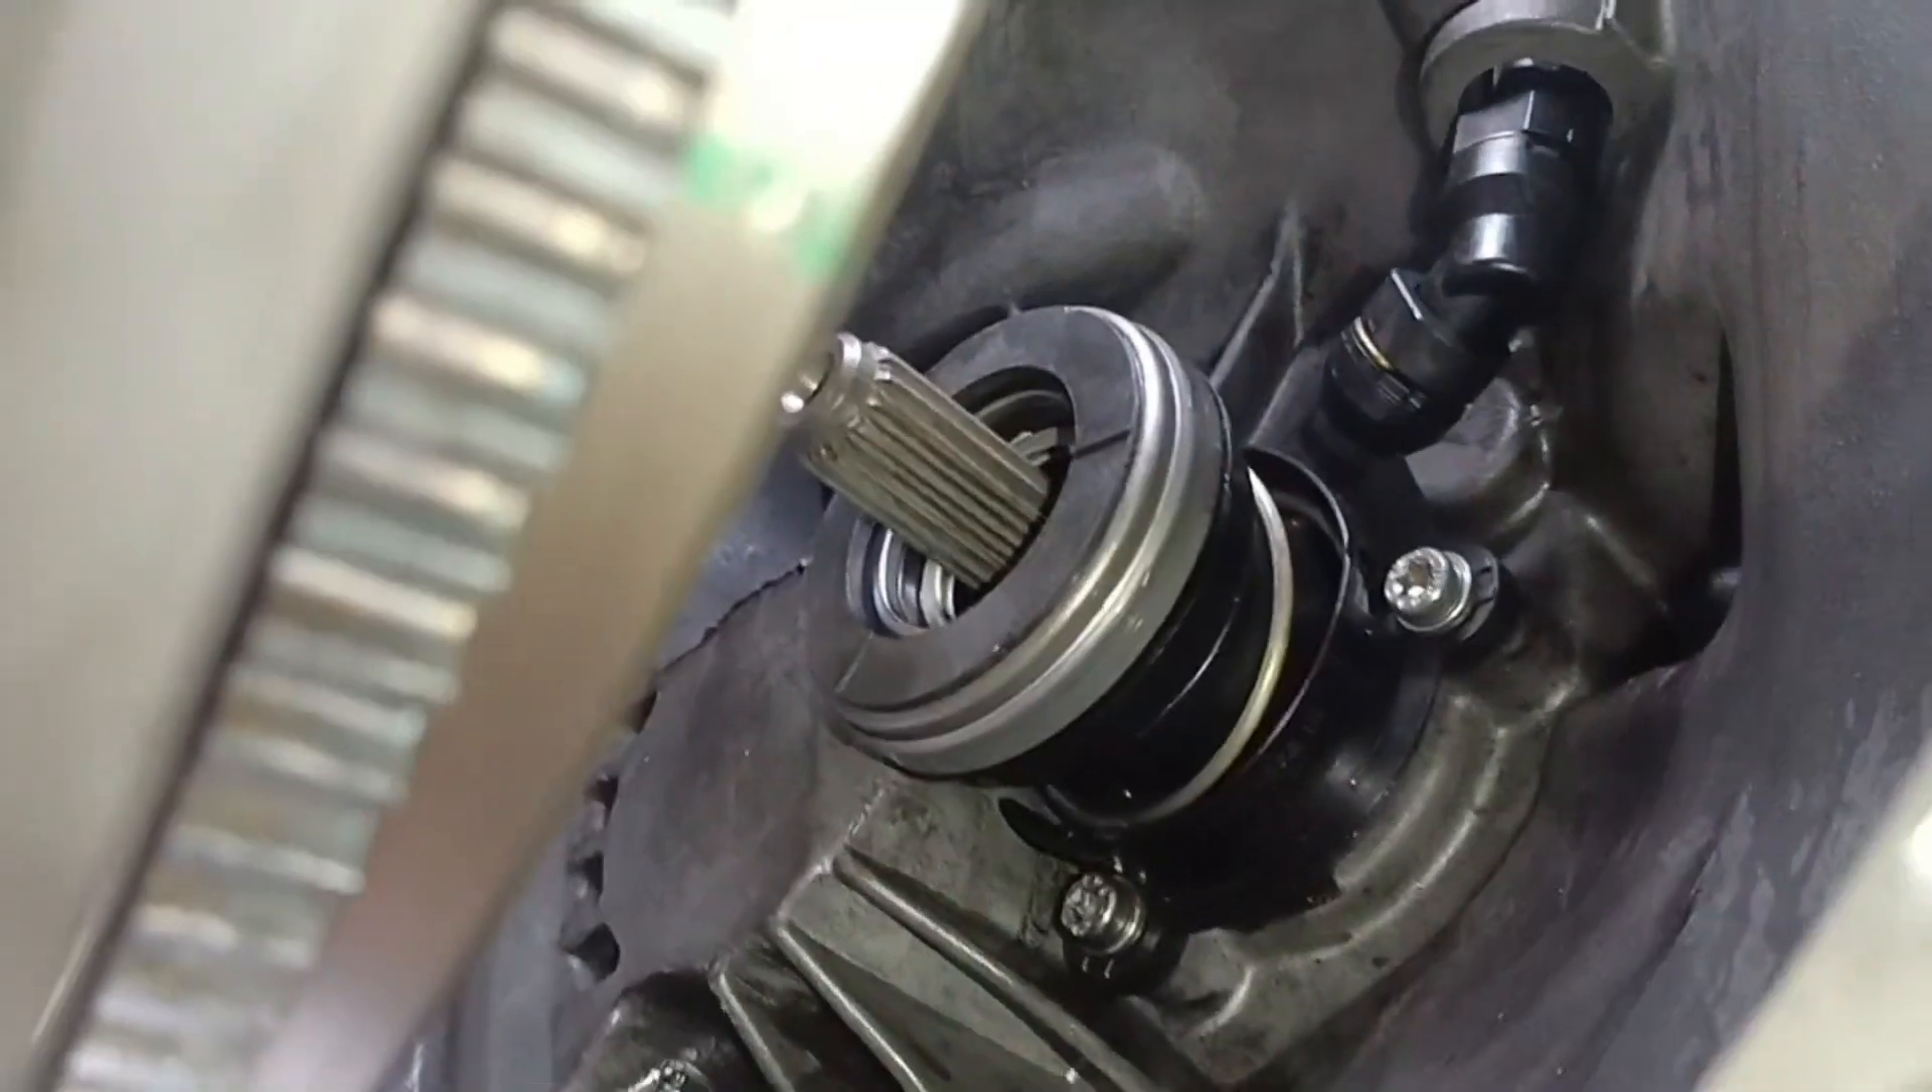Já coloquei O rolamento novo ali, ó.